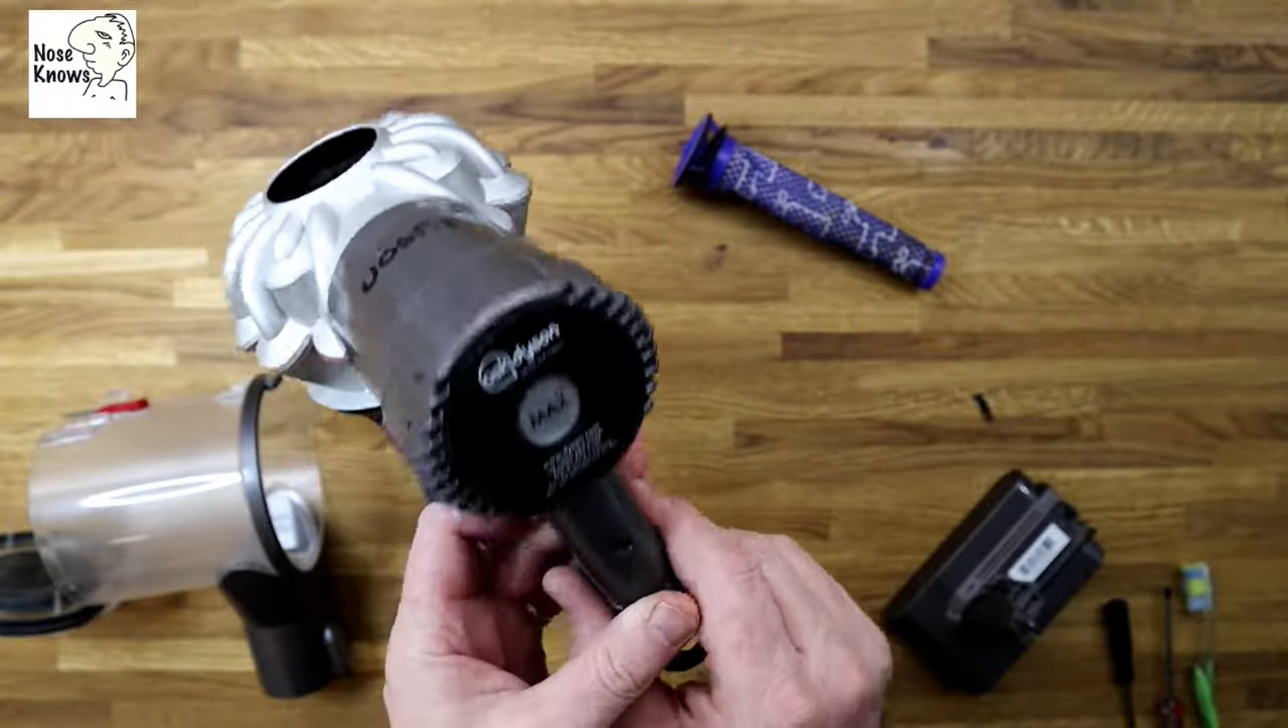There we go that's clicked in so that is the filter cover on the main body.